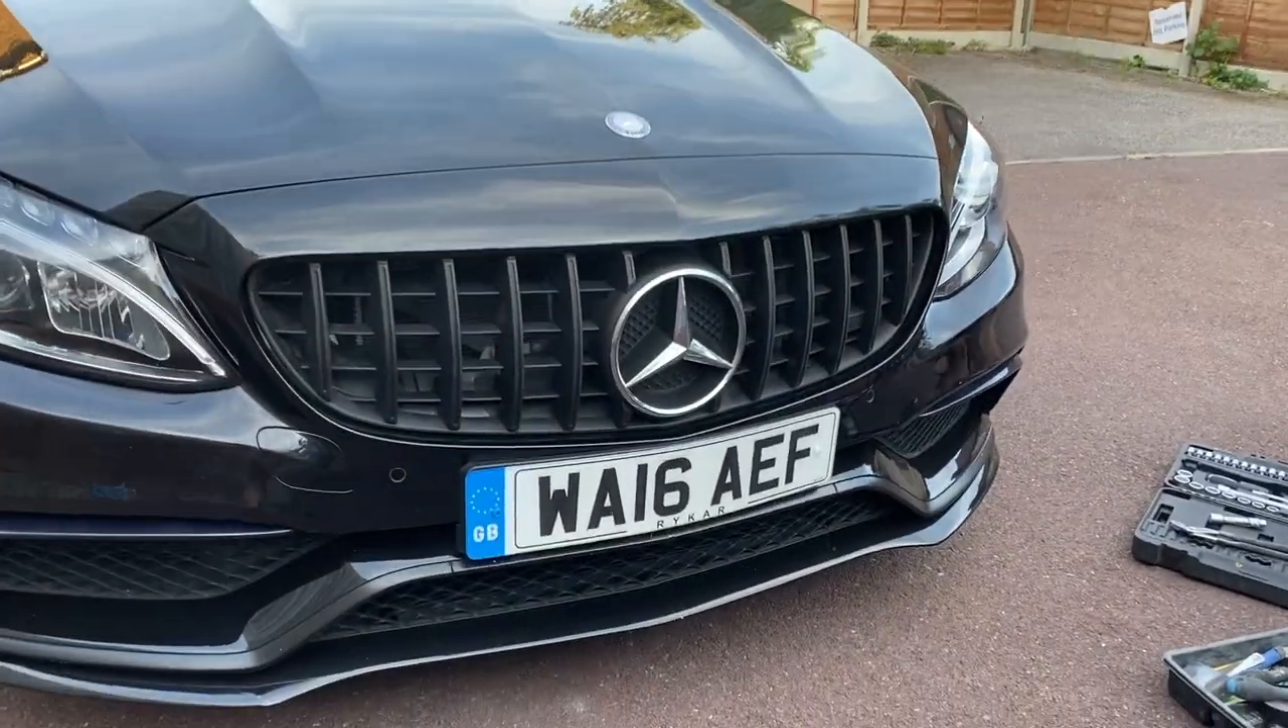We got the grille in.